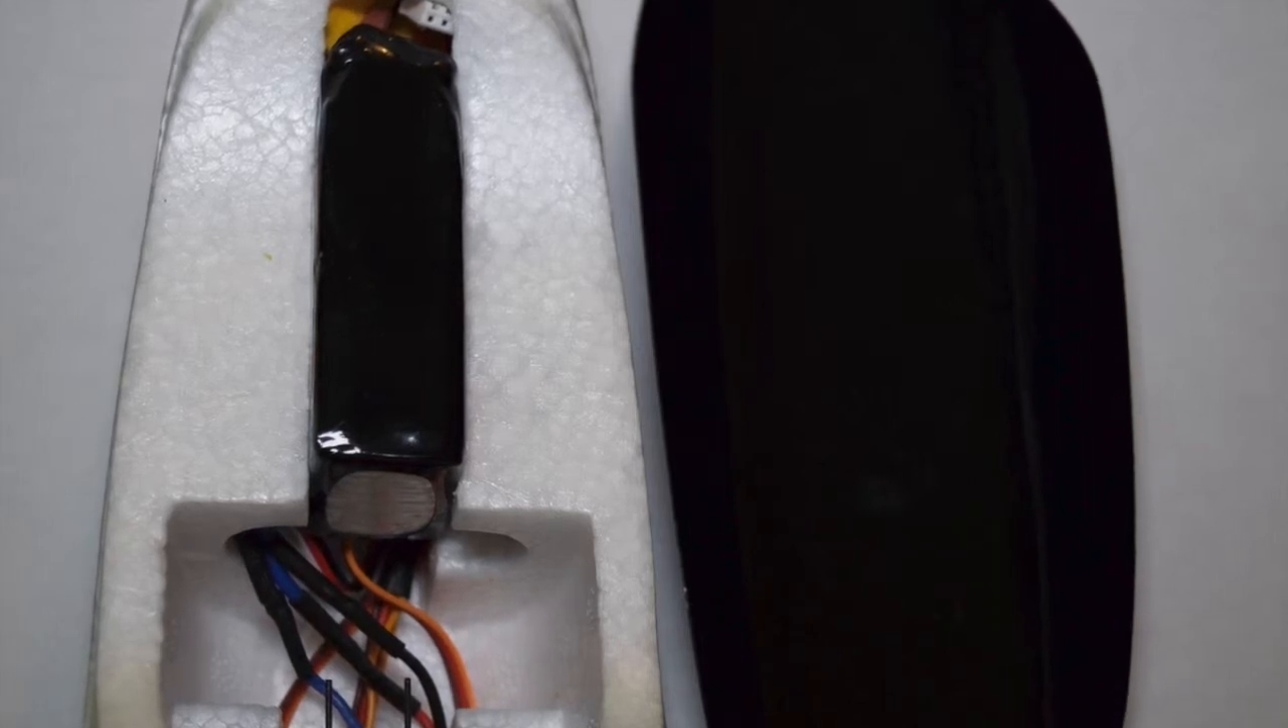We've selected the battery, we've found that the battery is a good fit in the space provided.